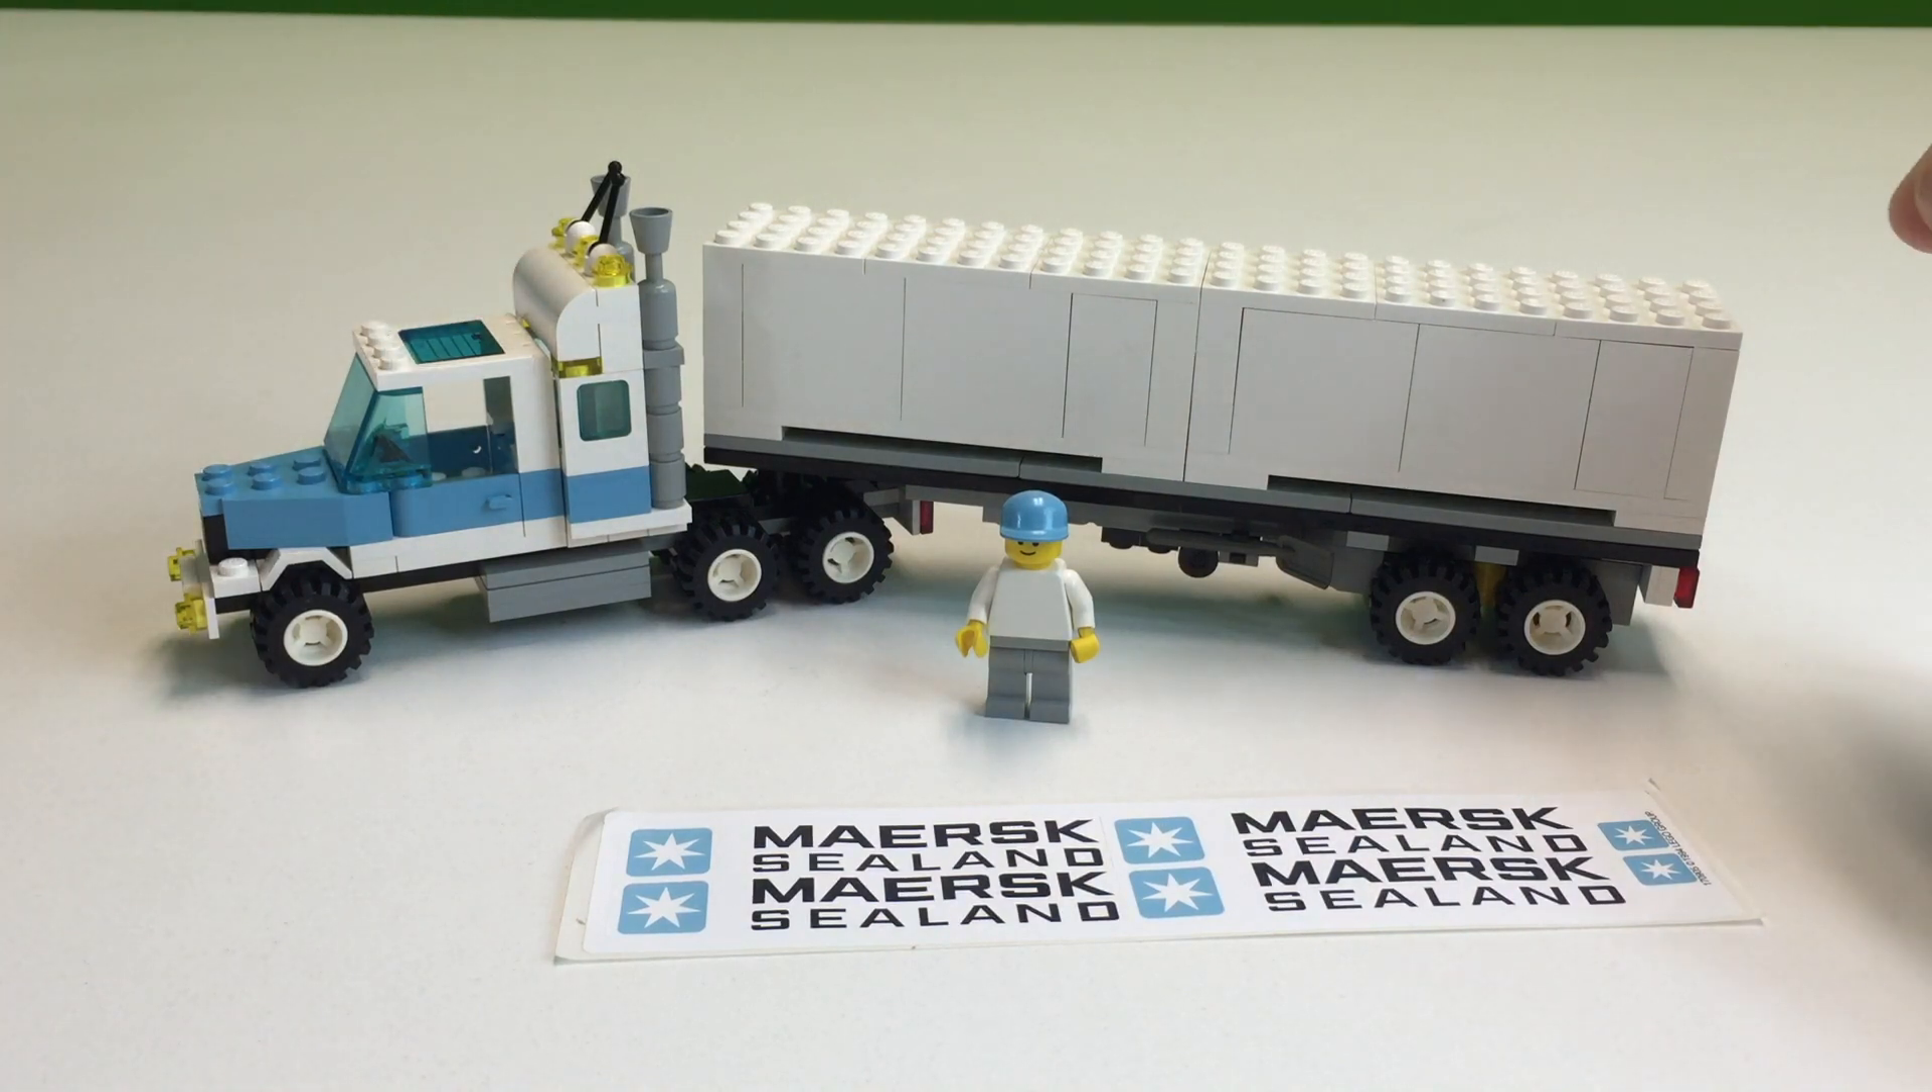Okay, we have finished the truck, except for the all-important step of putting the stickers on.